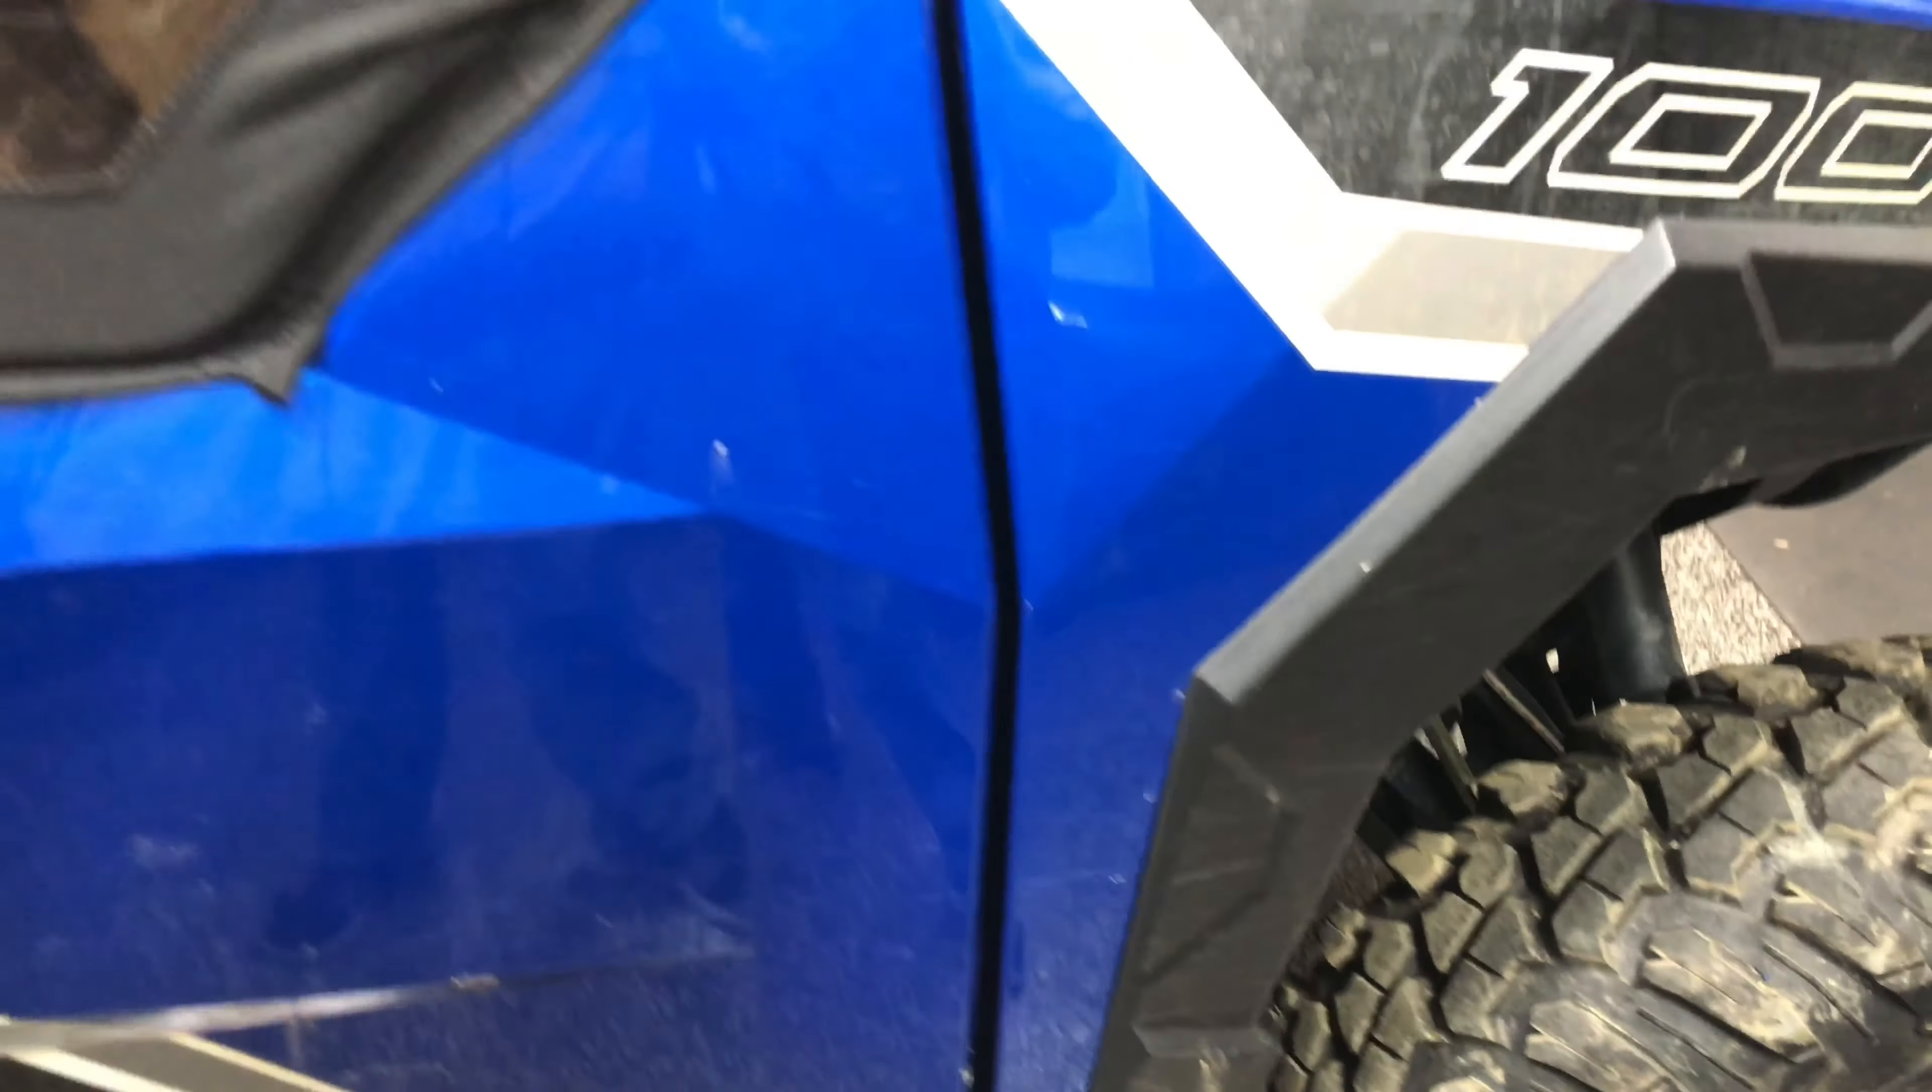The door panel gap looks pretty good going all the way down.